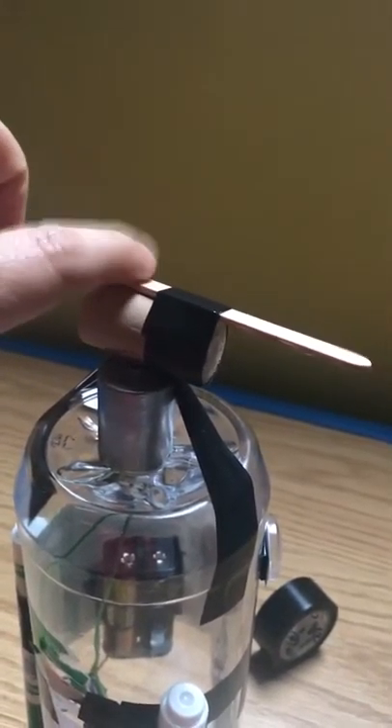So we attached the popsicle stick just on top.